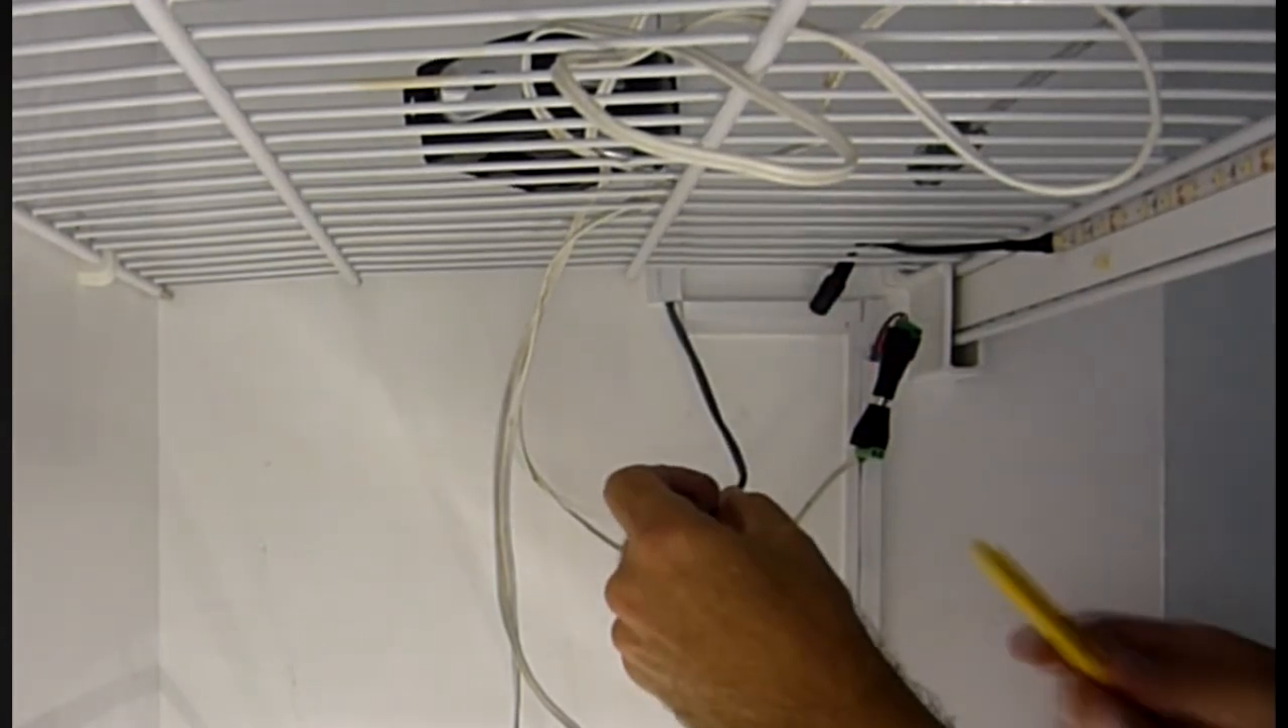You can see I've already put my first shelf in.